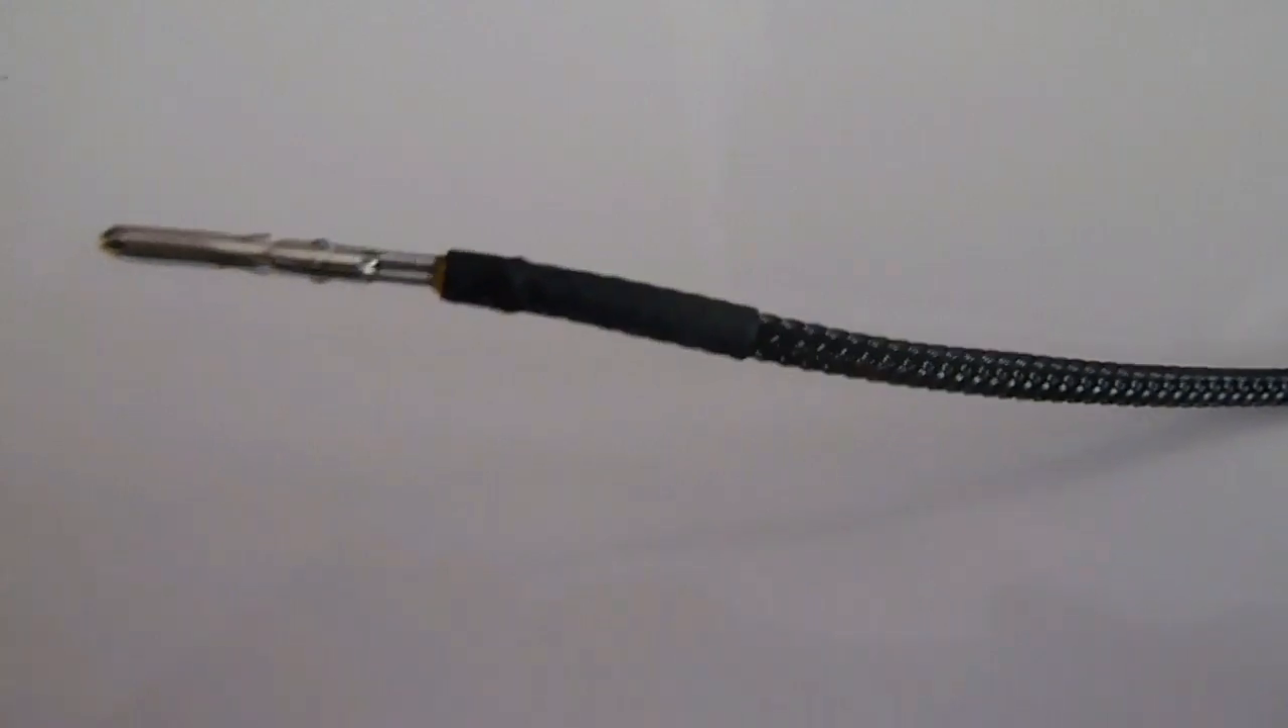Et là, j'ai installé la gaine rétractable.